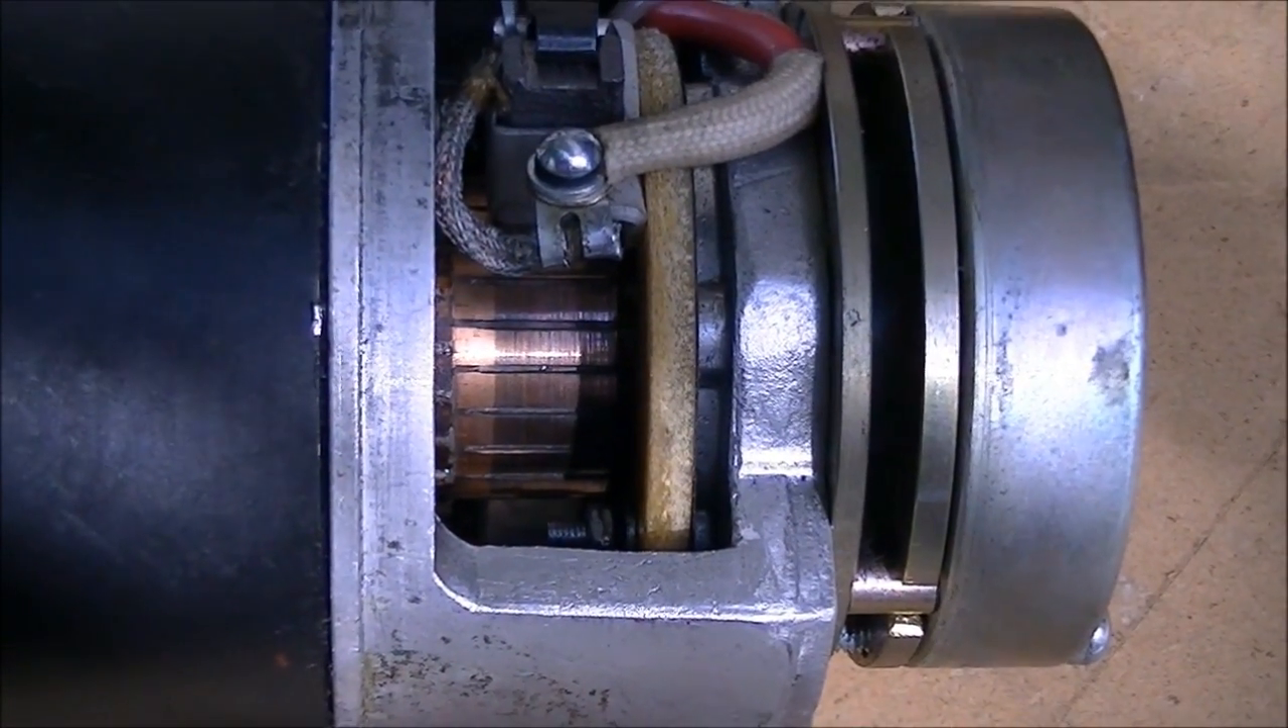I took the cover off one of my wheelchair motors and we're looking inside of it right now.